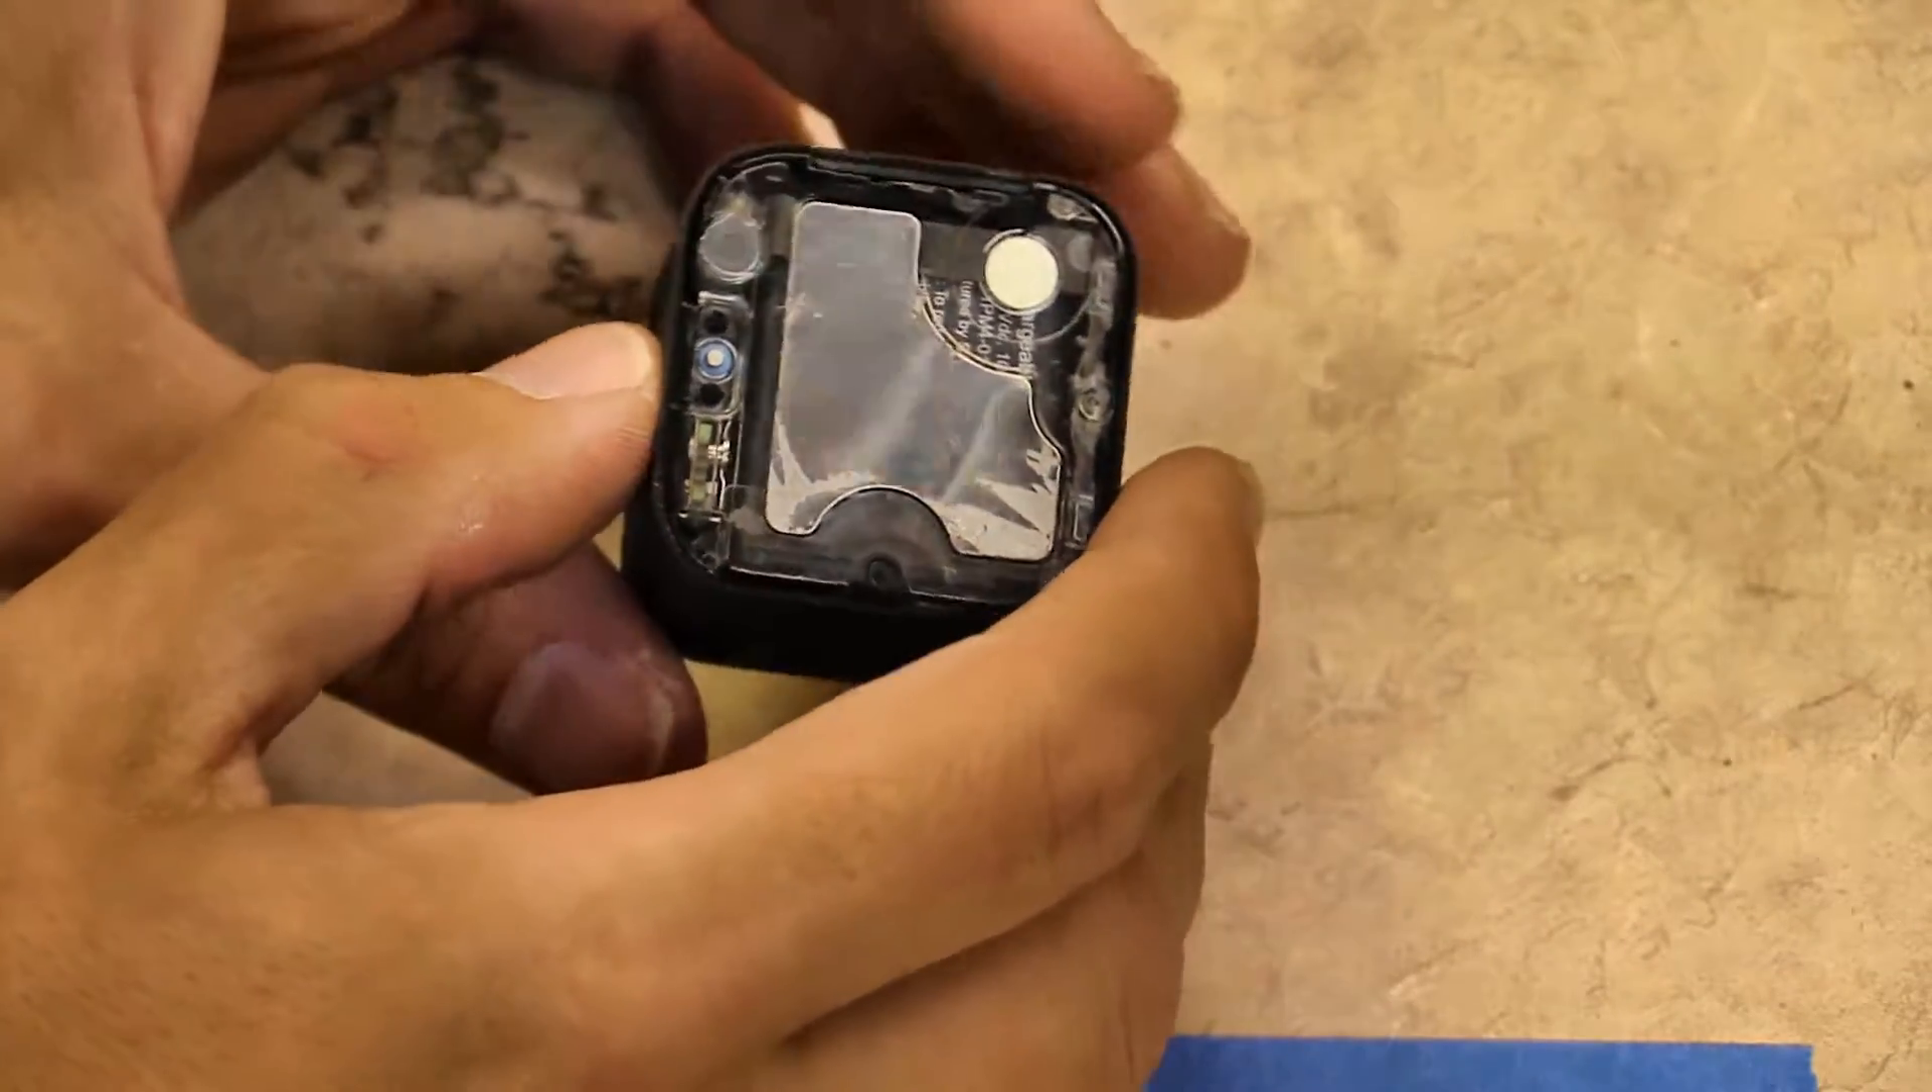Now this little guy is missing the back cover, so I guess maybe it popped off in the crash.